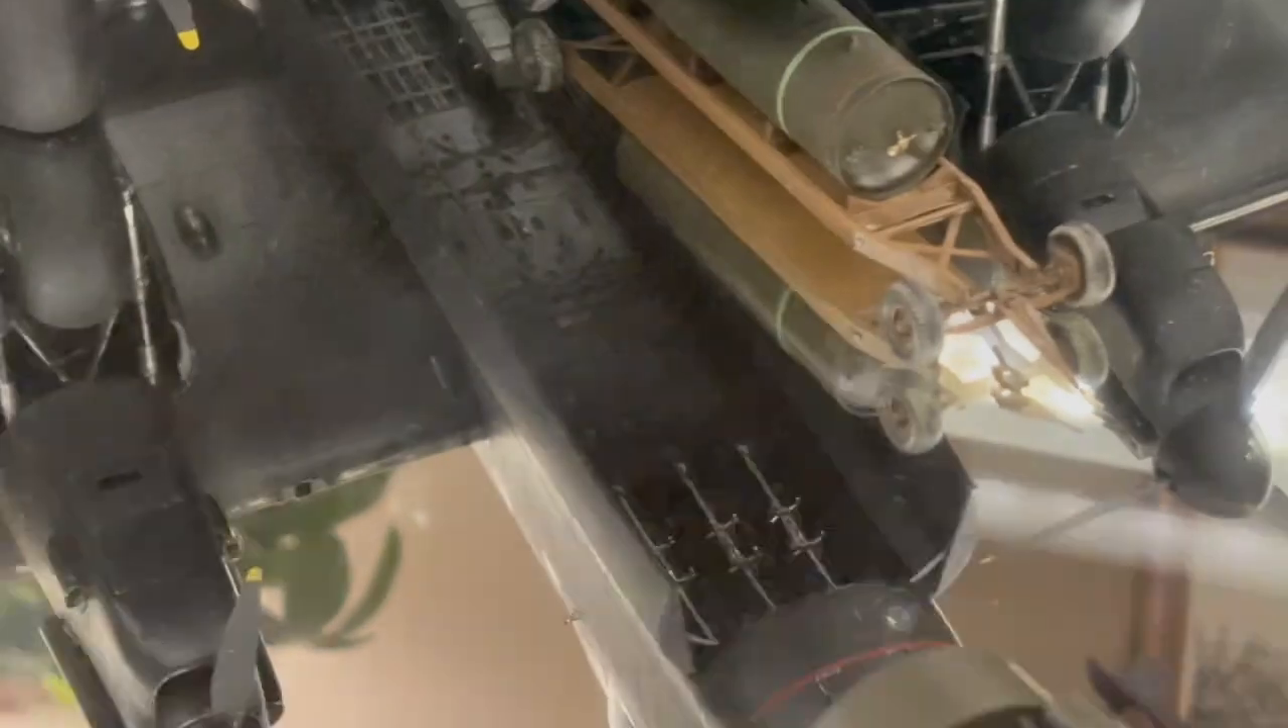I installed bomb hangers in the front of the bomb bay that have yet to be dropped down and attached to more incendiaries.